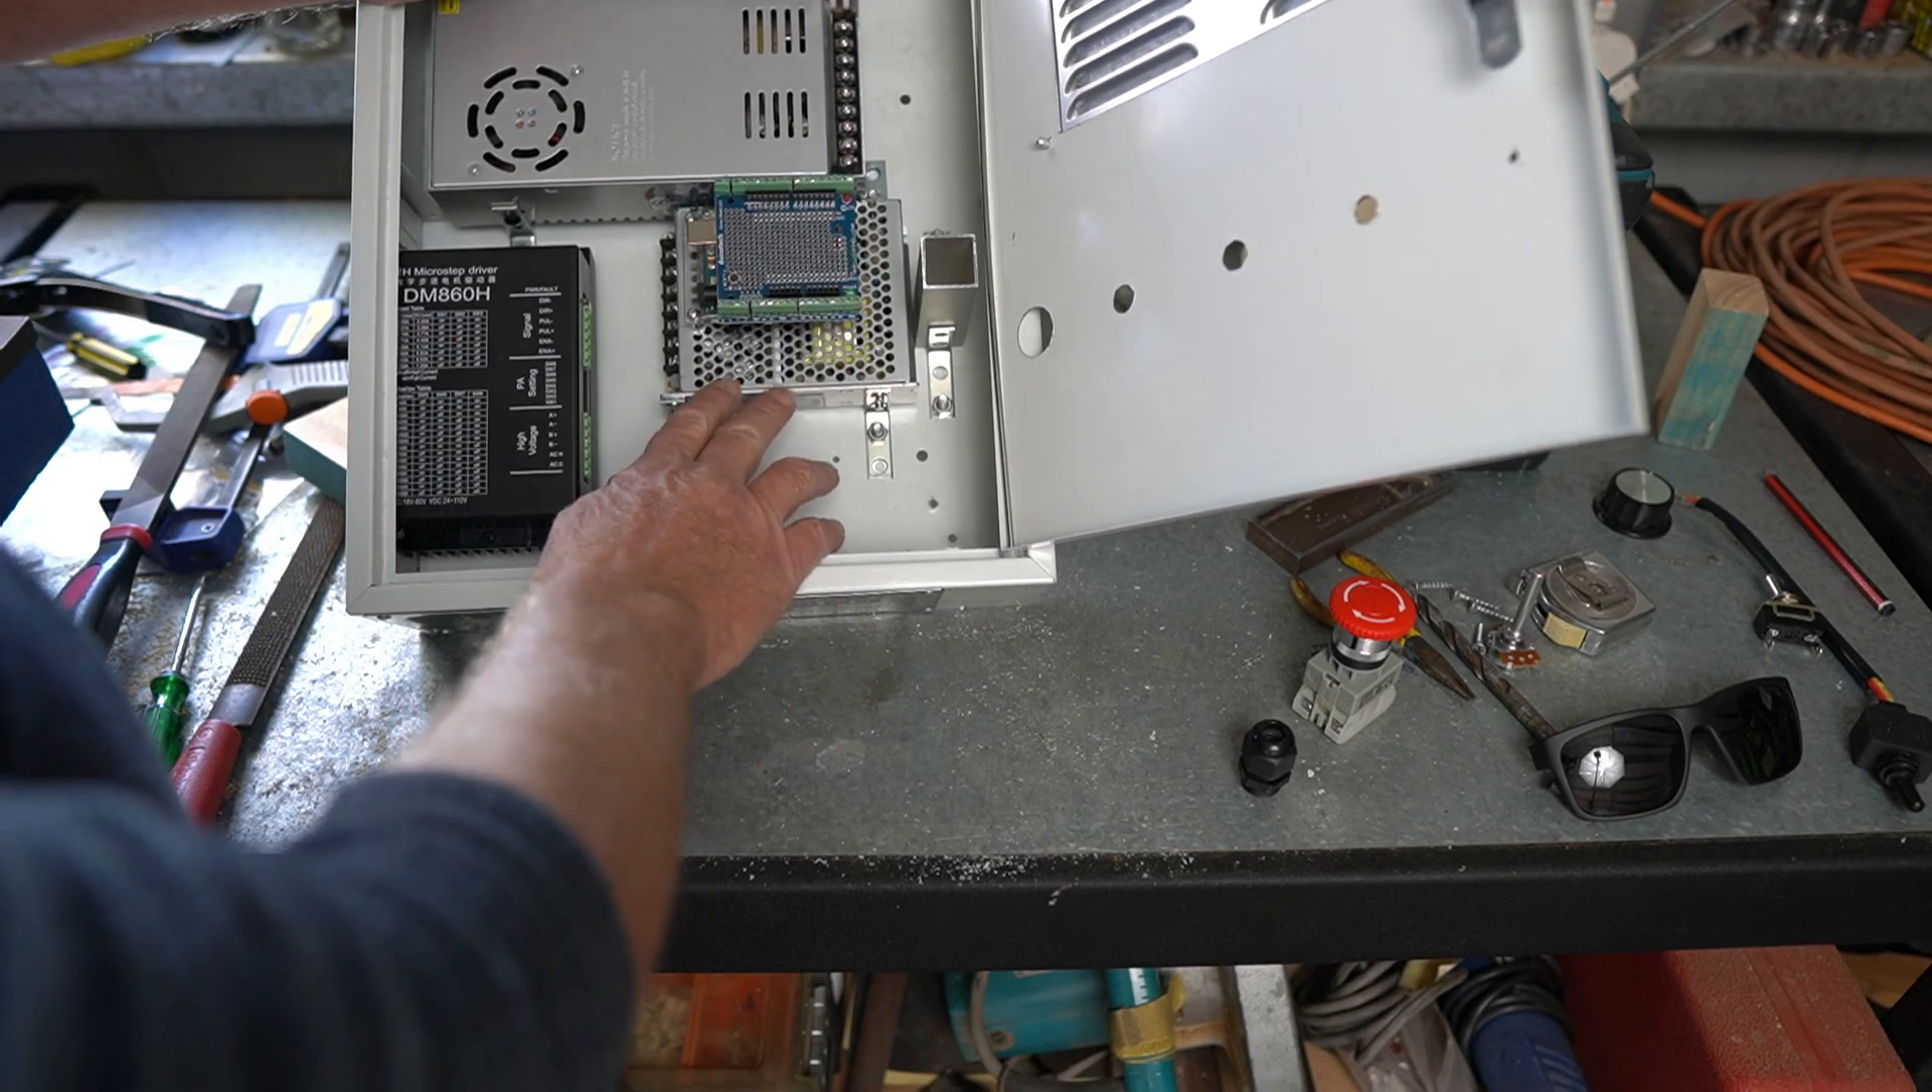Okay so that's the power supply and the Arduino mounted and as you can see I've got much better access to cable this all up.